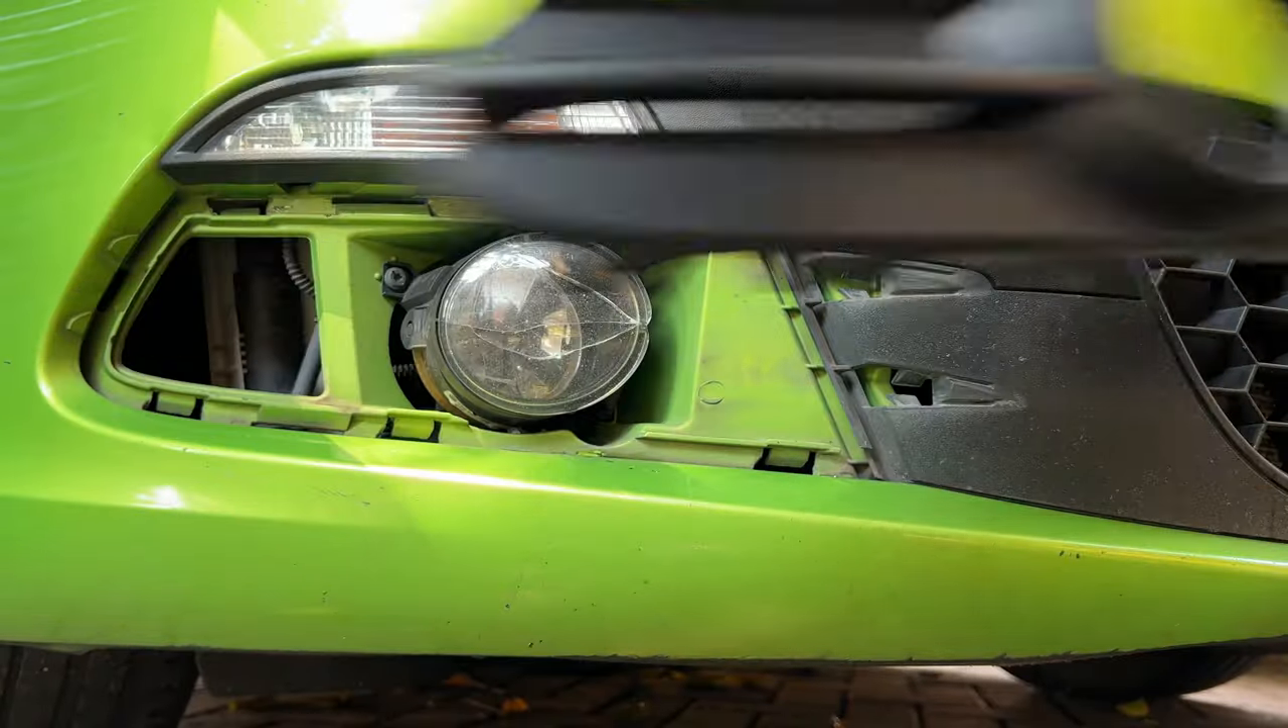You can see the cover is out.